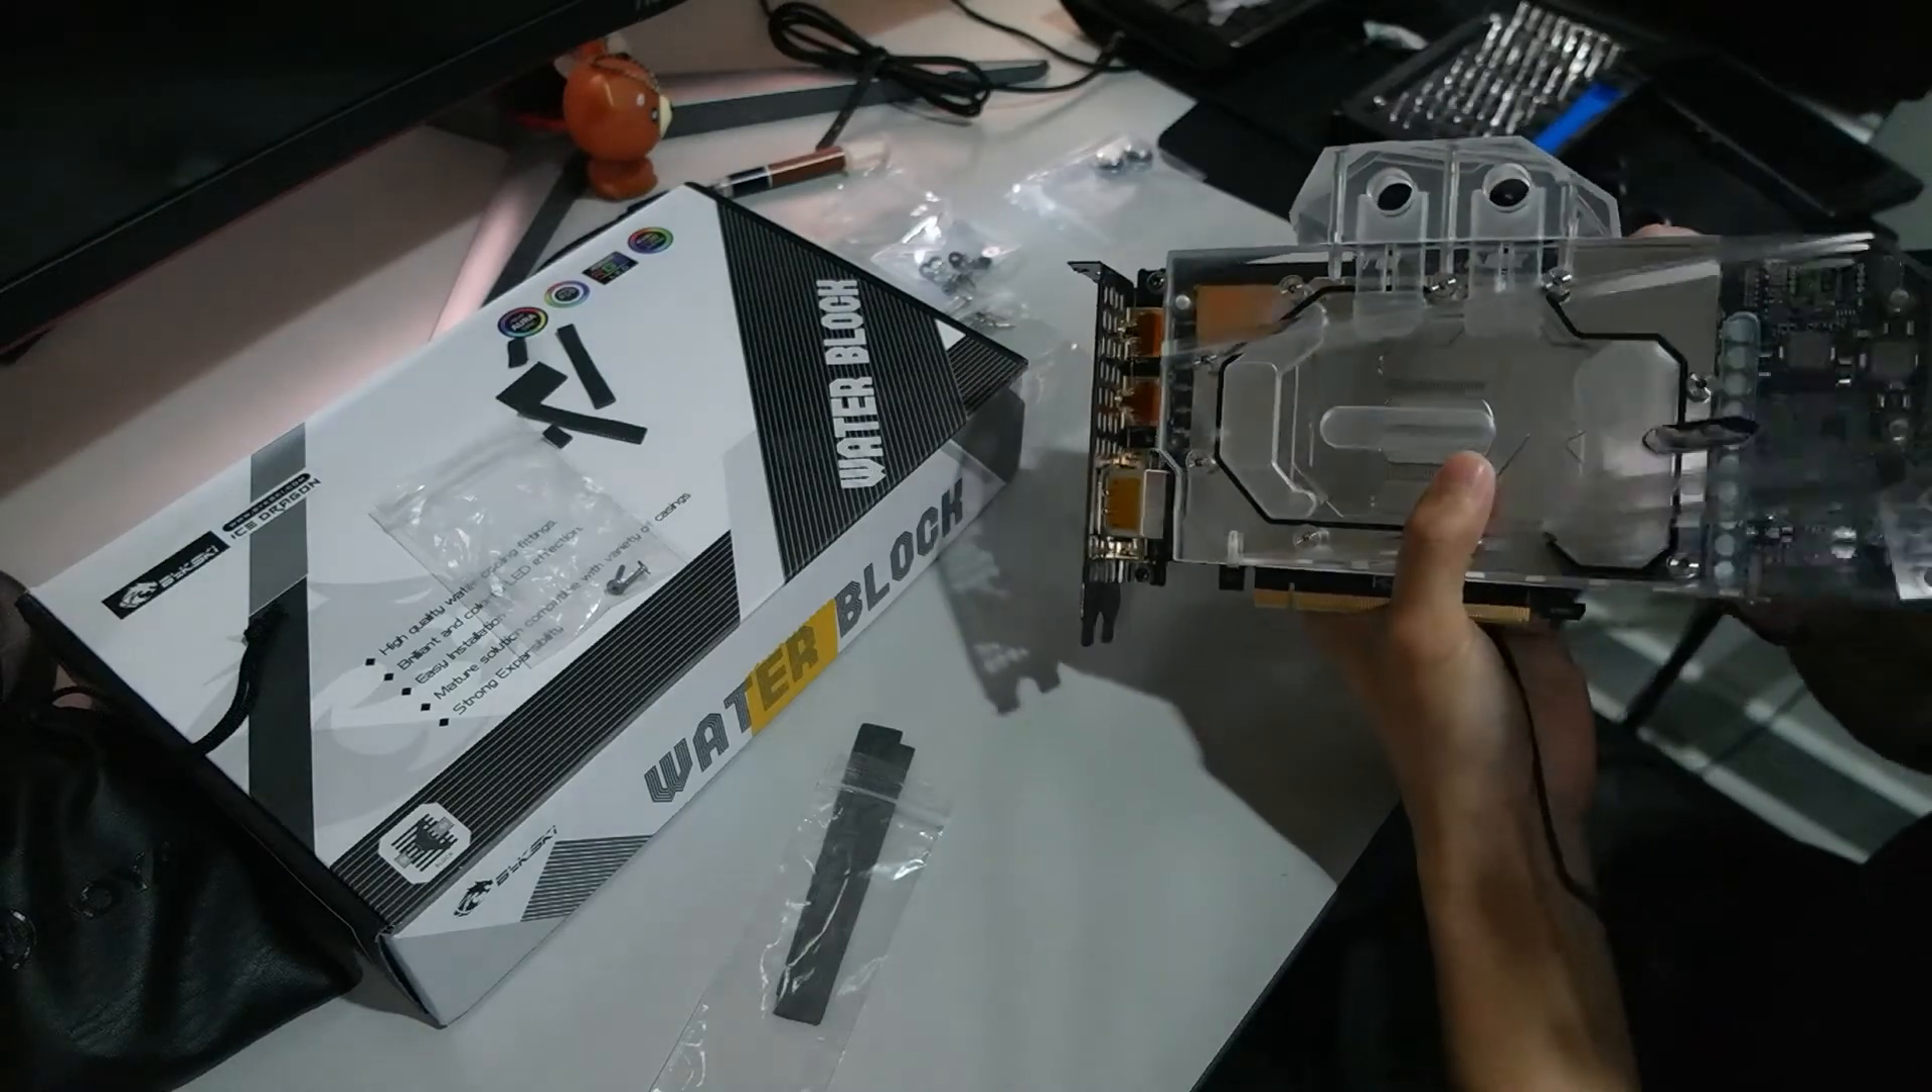So i guess that's all for this video that we have assembled the gpu block onto the rtx 3080 gigabyte model.